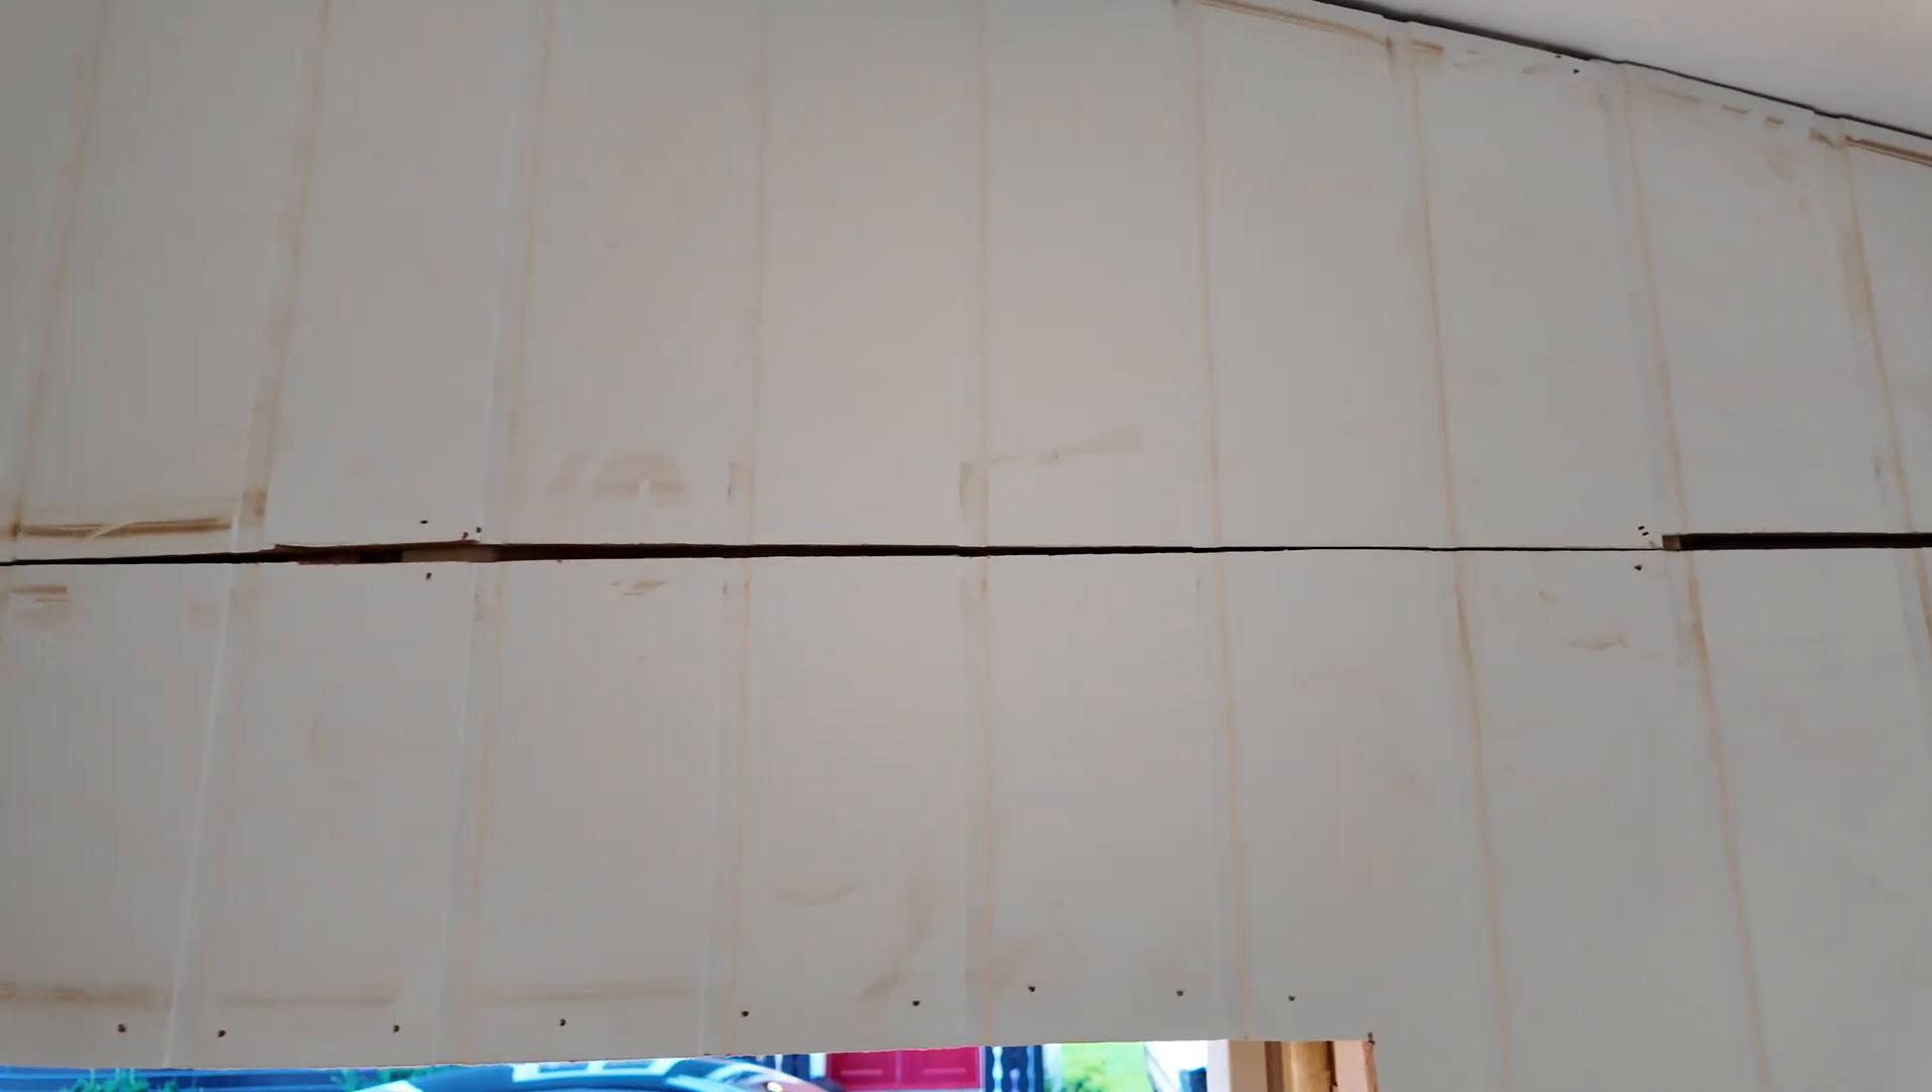So, it started off pretty good and then it just went off the fucking rails with these bigger gaps.